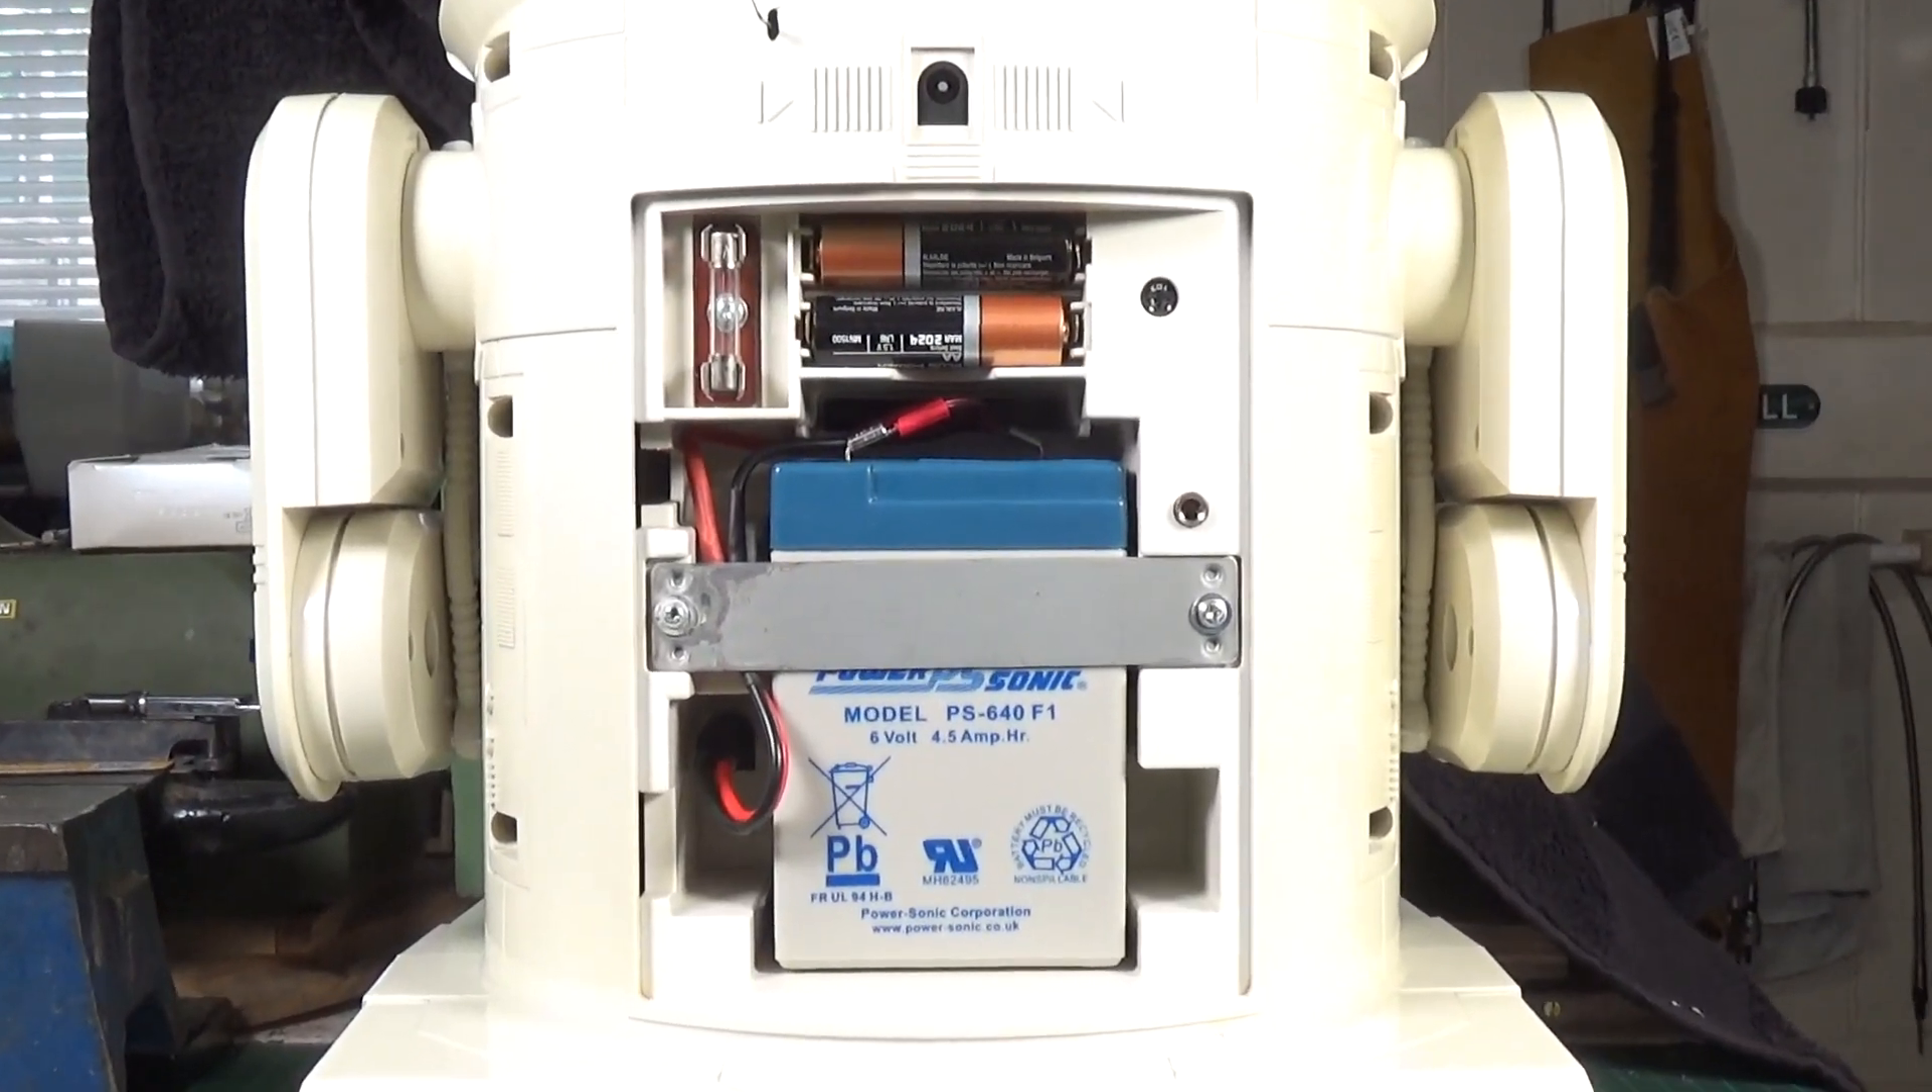The new battery arrived for the Omnibot, which I have now fitted. We'll have a close look at that. Fortunately, you can still get the batteries for this.